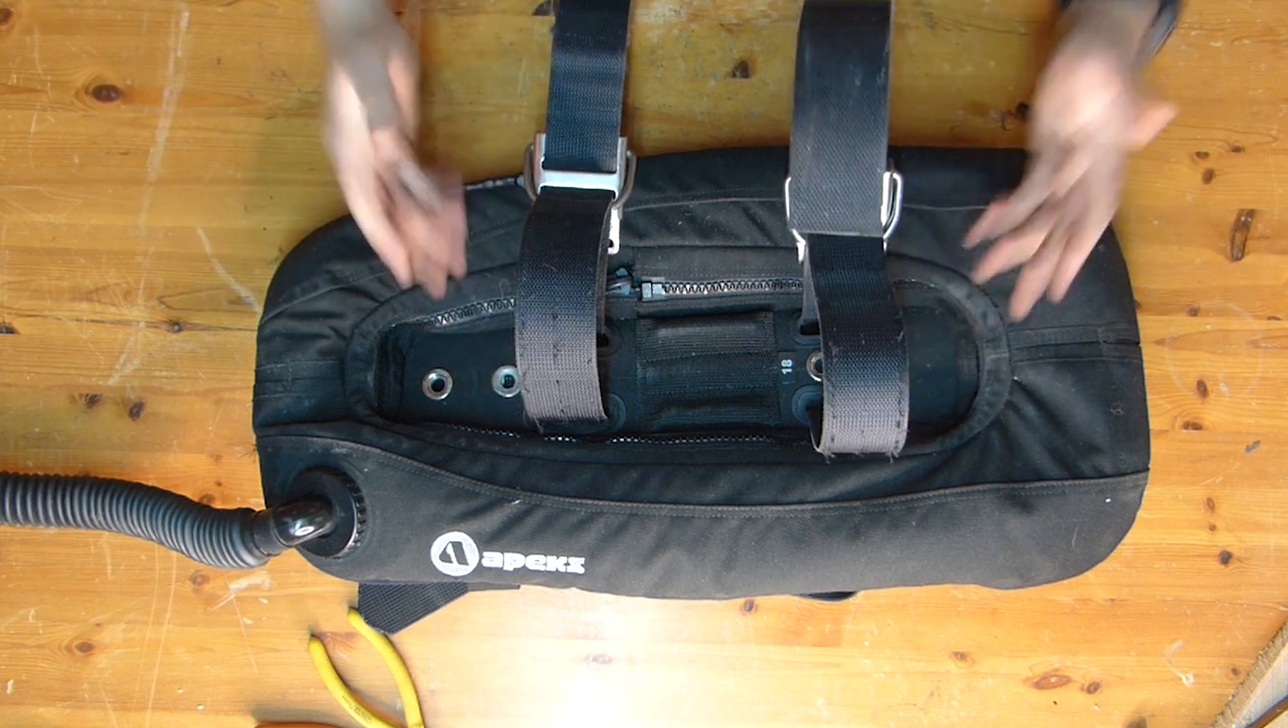So now I've fitted the cam band onto my BCD, you'll notice that I have two cam bands.